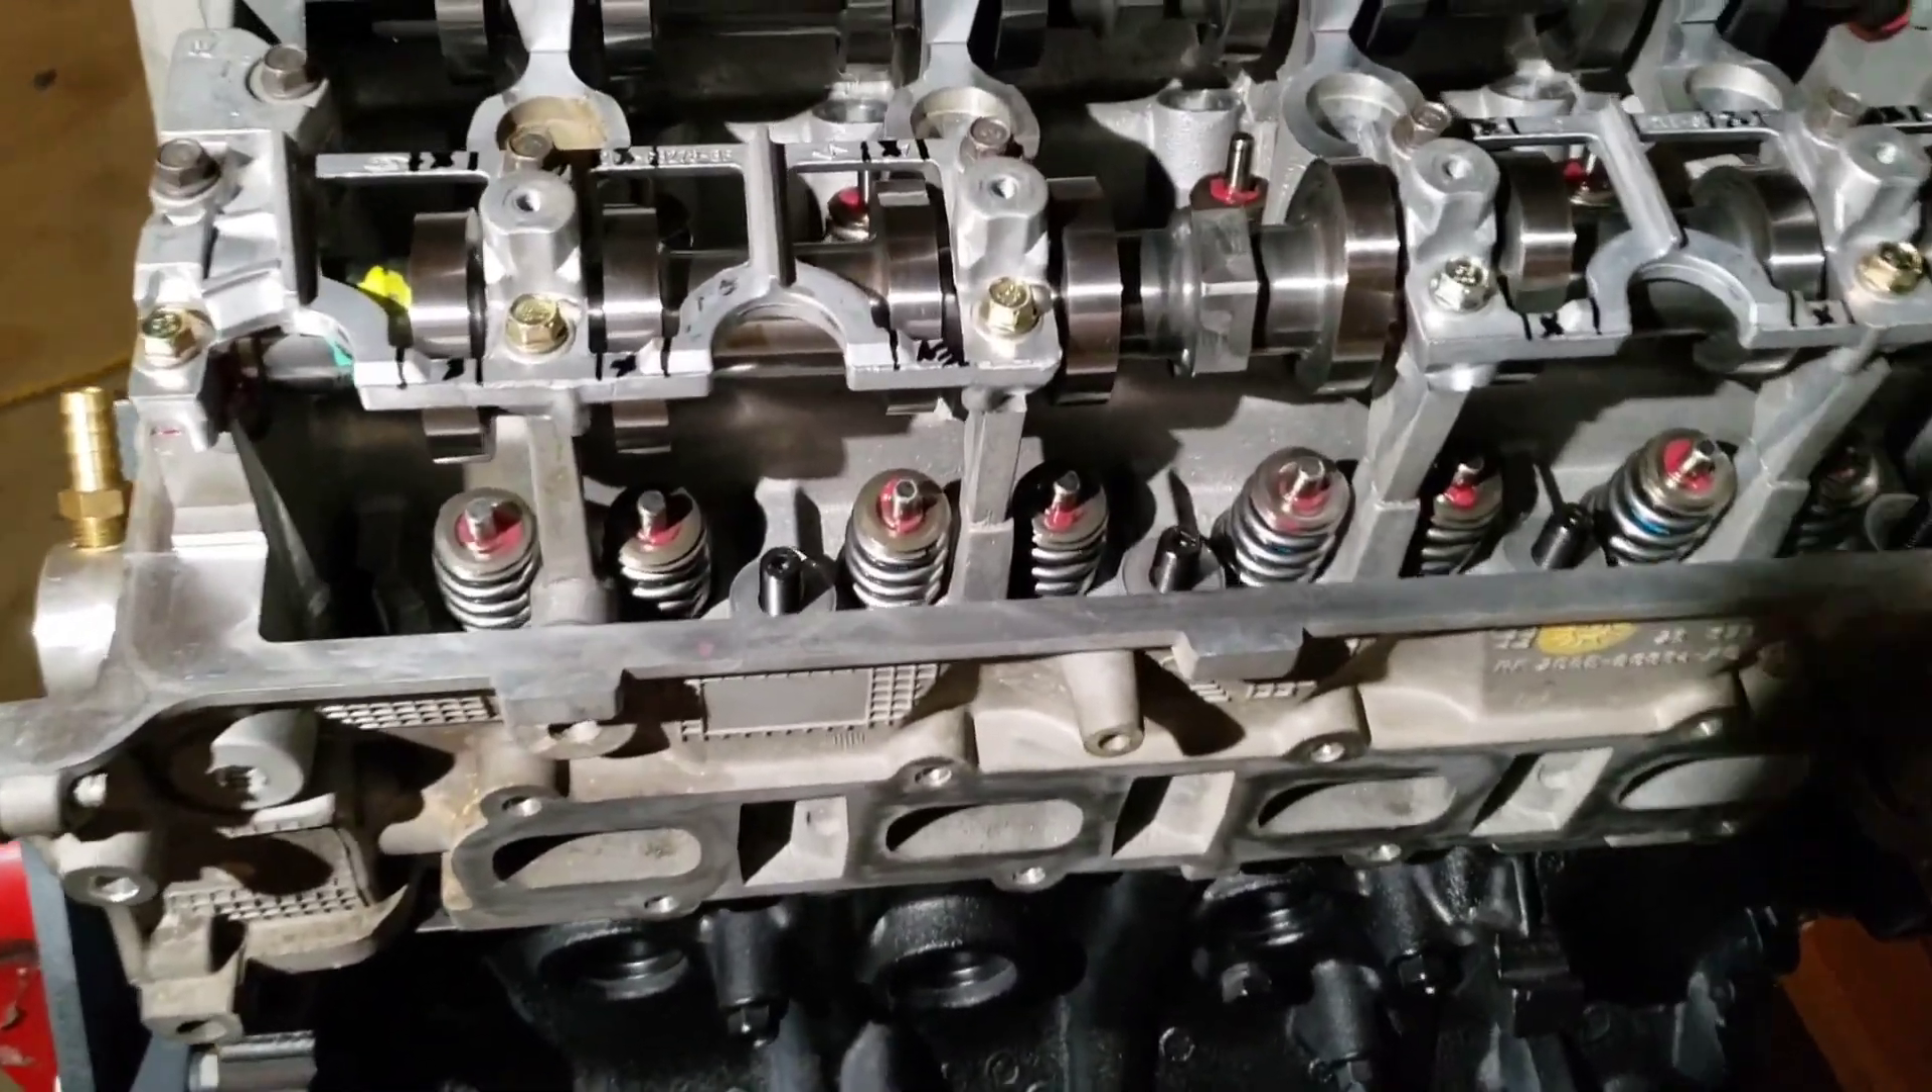Alright, so I got the cylinder head on.